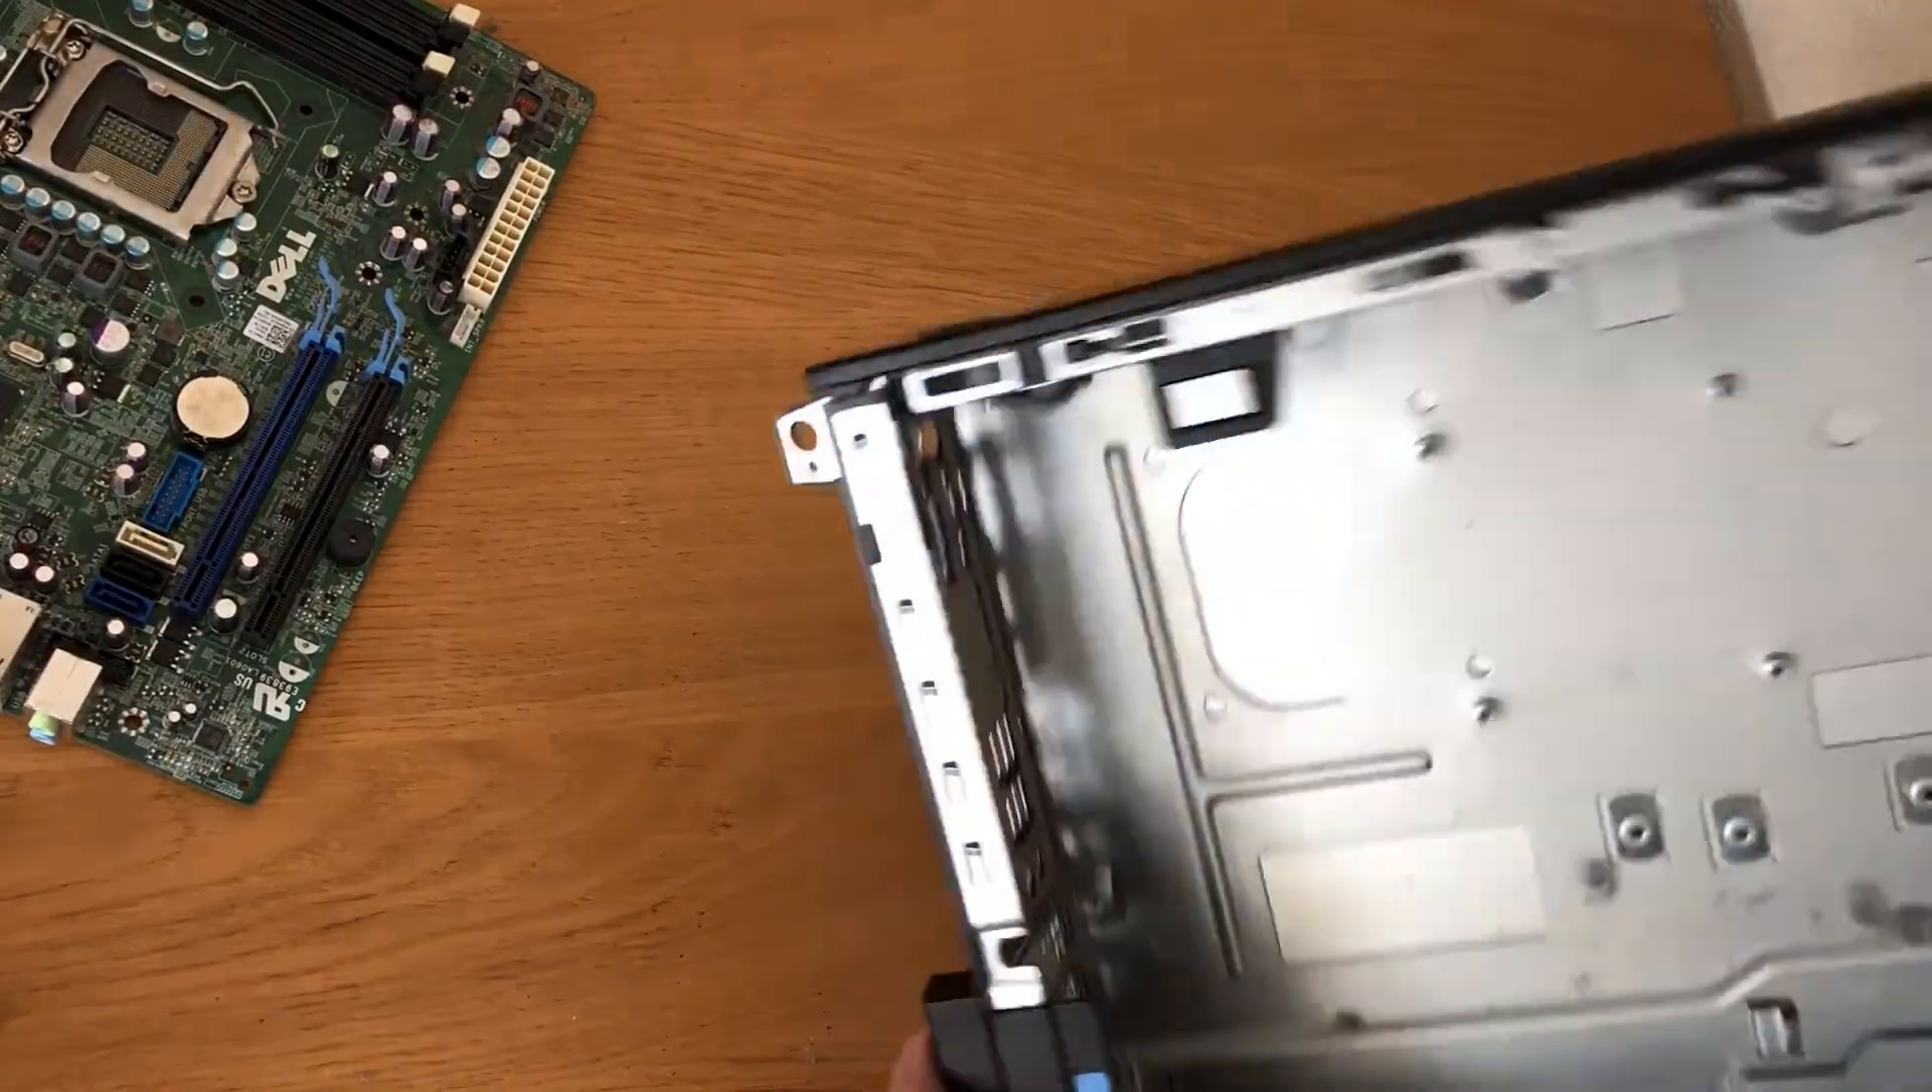There you go, the motherboard is out.